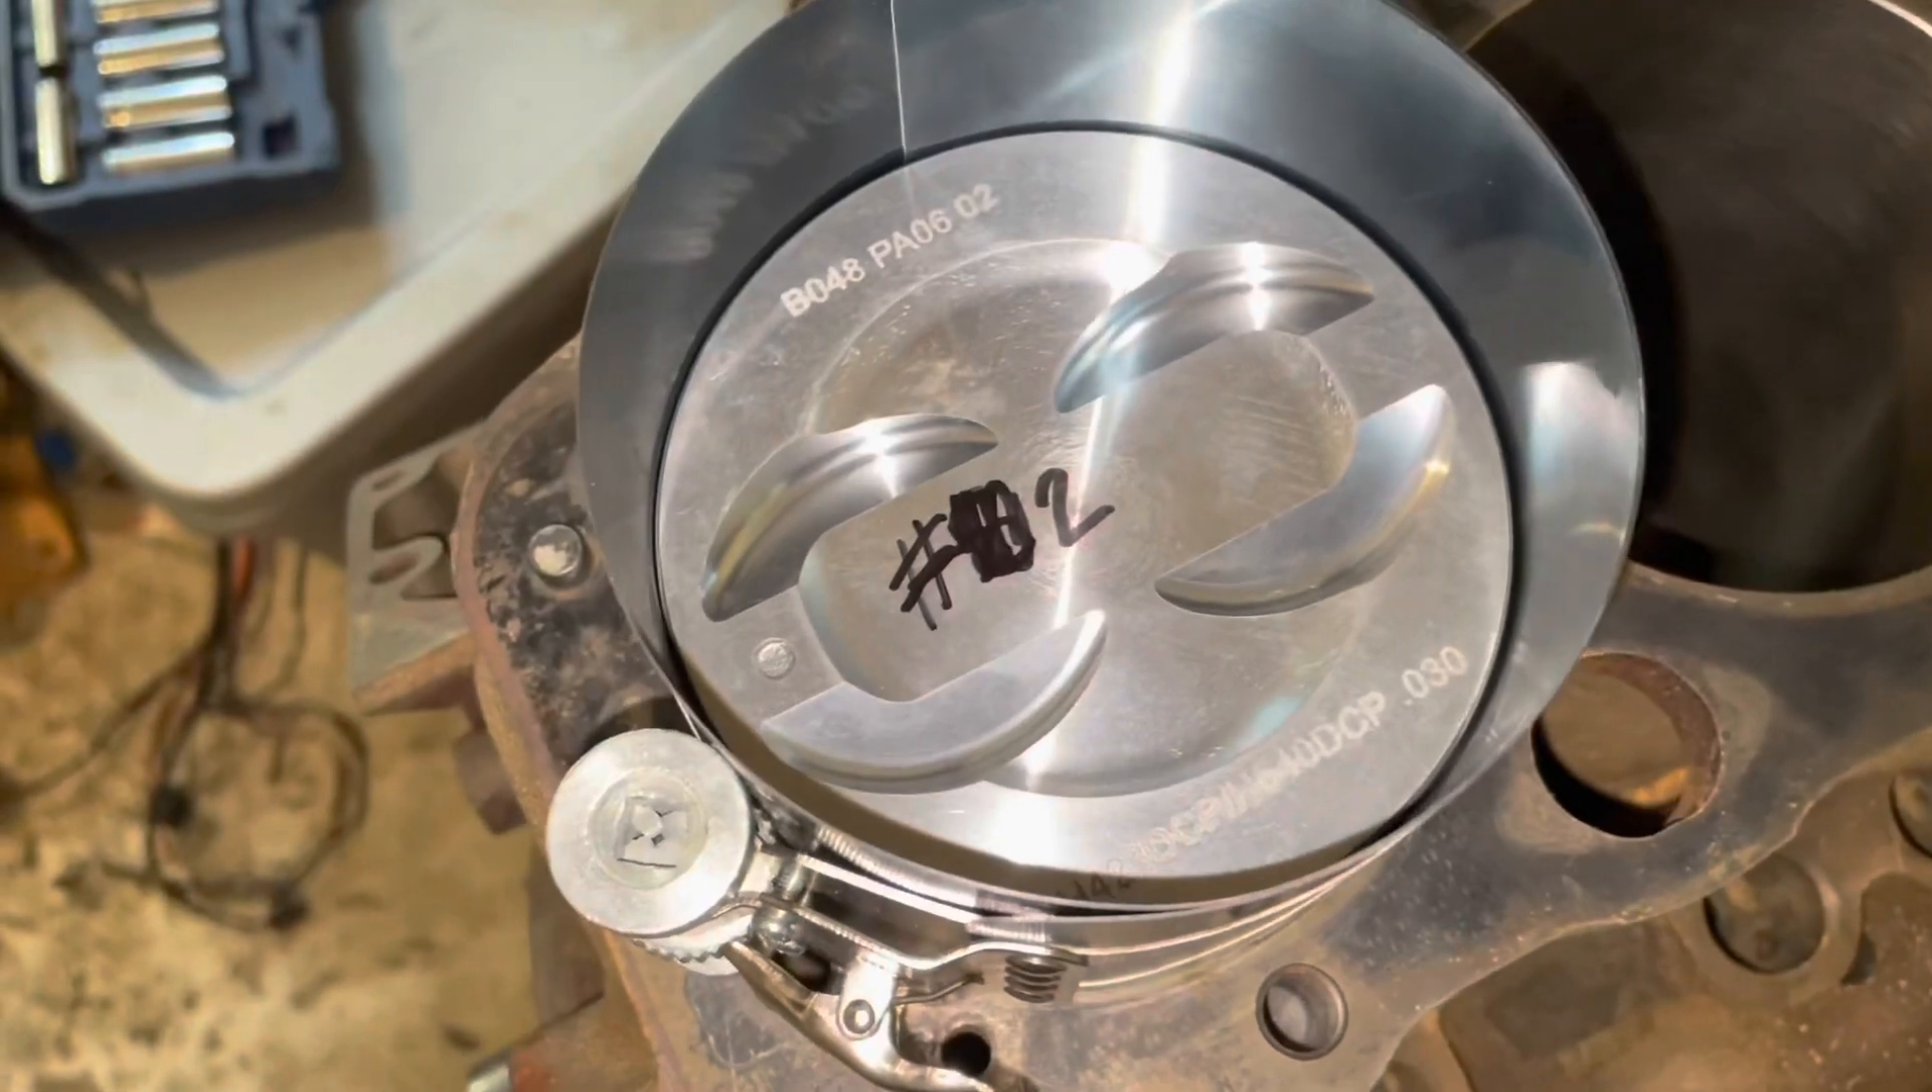The ring compressor is now on the piston and you can see I've got it snugged up pretty tight. It's, uh, compressing the rings all the way around. The piston is sitting up inside the ring compressor. It's not flush like it was when I, before I put the ring compressor on. It's, it's up inside the ring compressor, maybe a half inch to three quarters of an inch.